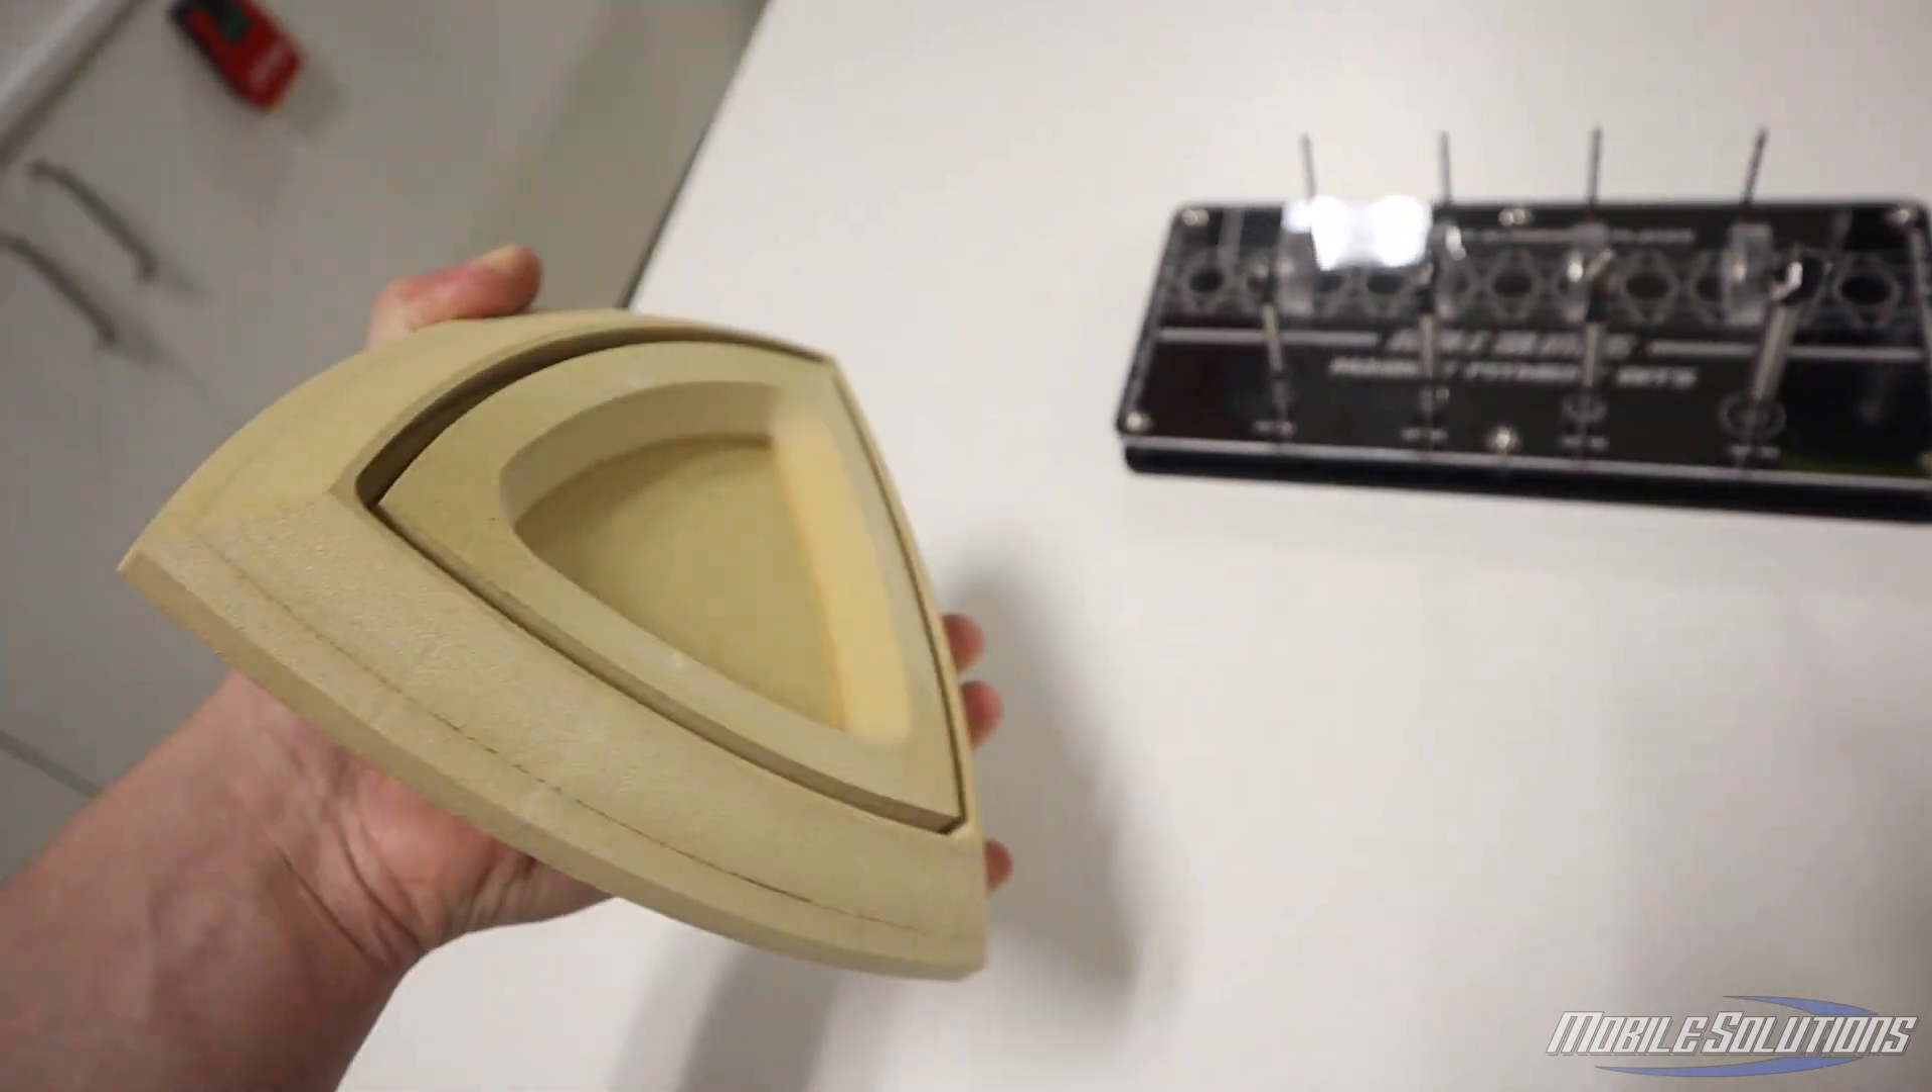With the magnets added it's time for that incredibly satisfying magnet click boom perfectly aligned you can see the gap is perfect it's aligned just how we want it to be.